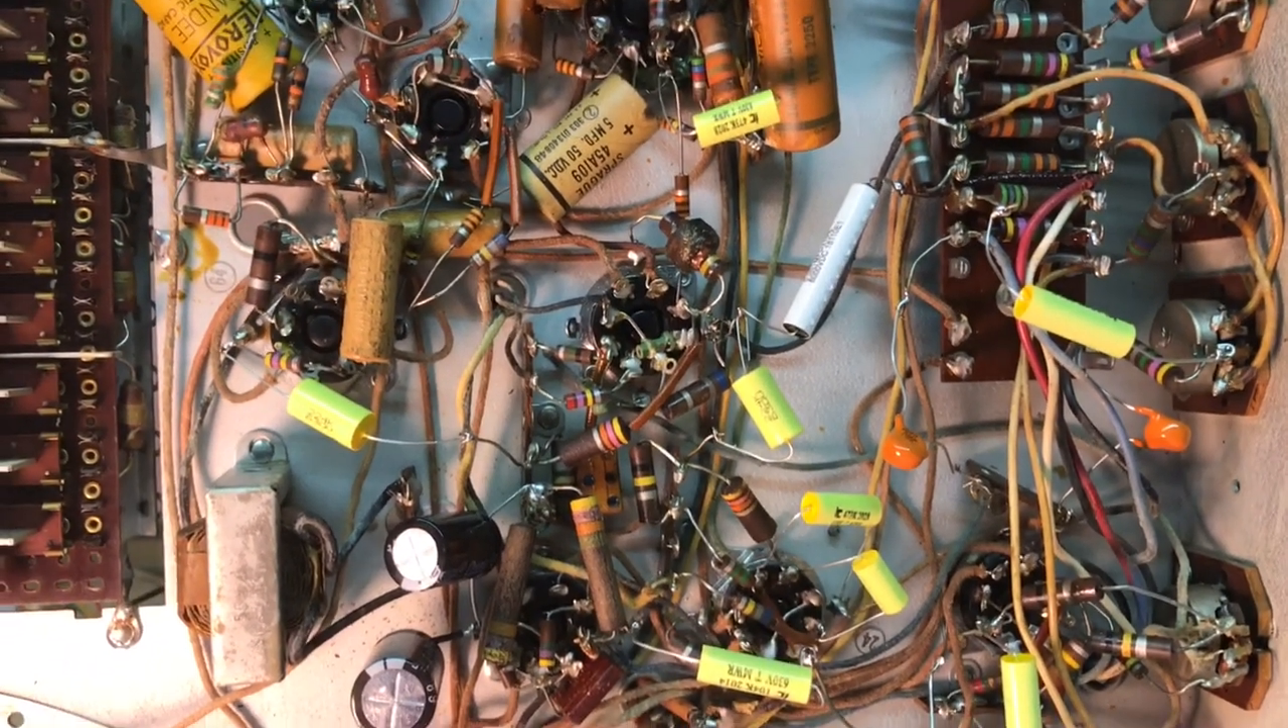This is messy because I'm just tacking the caps in with long leads.